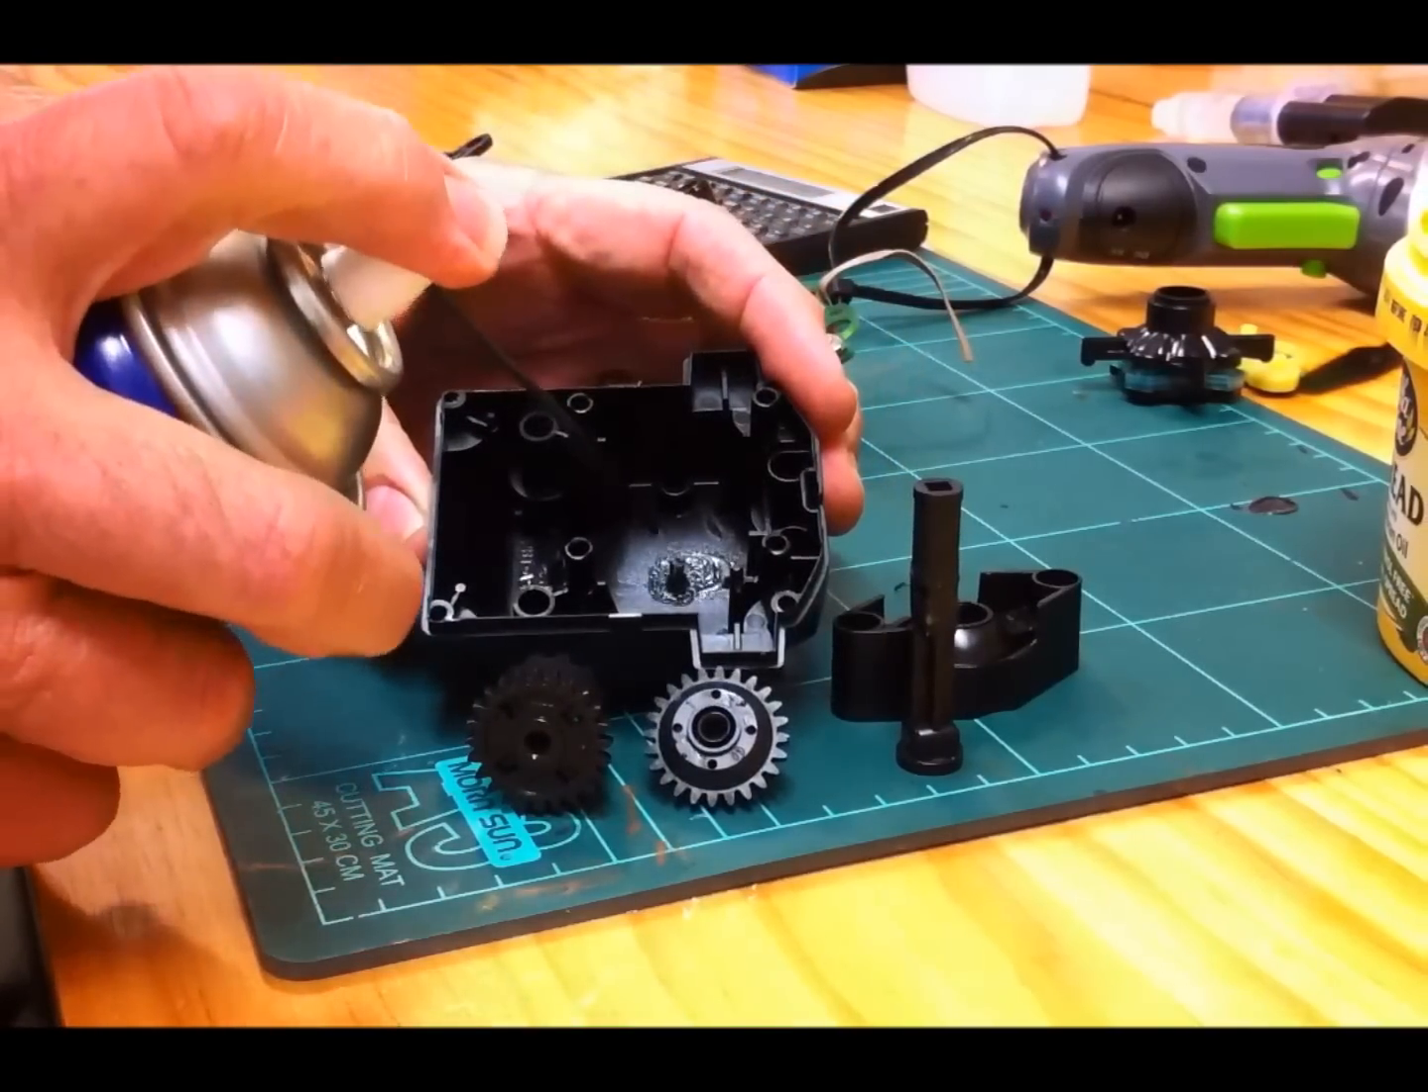You can see I've taken all the gears out from the bottom.